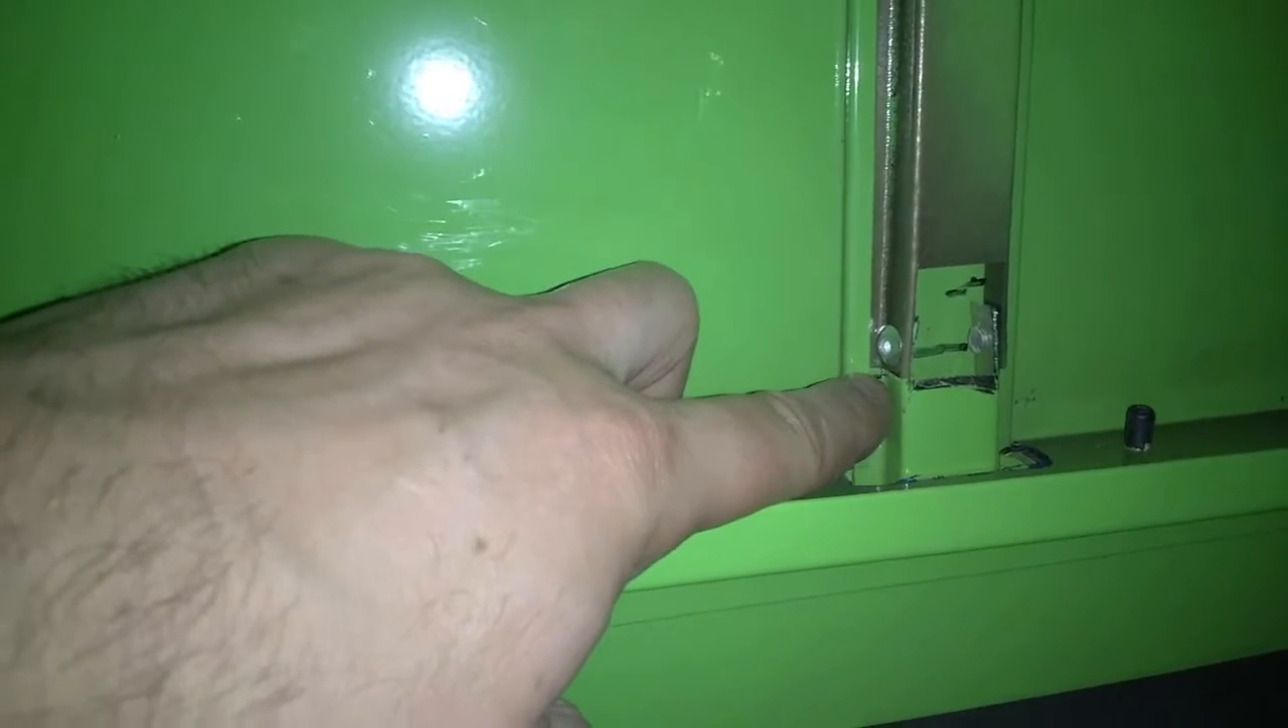You'll see that I have riveted these two pieces together.